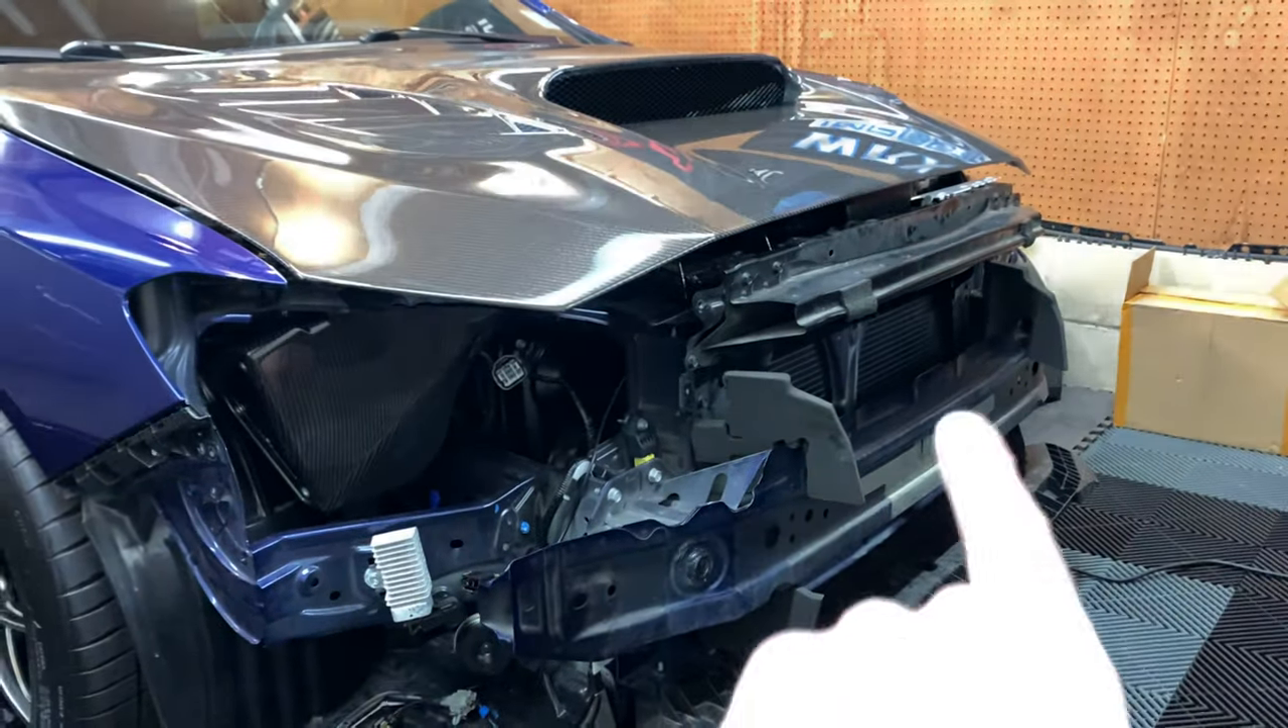I already have the bumper off as you guys know because i'm waiting on a bunch of parts.